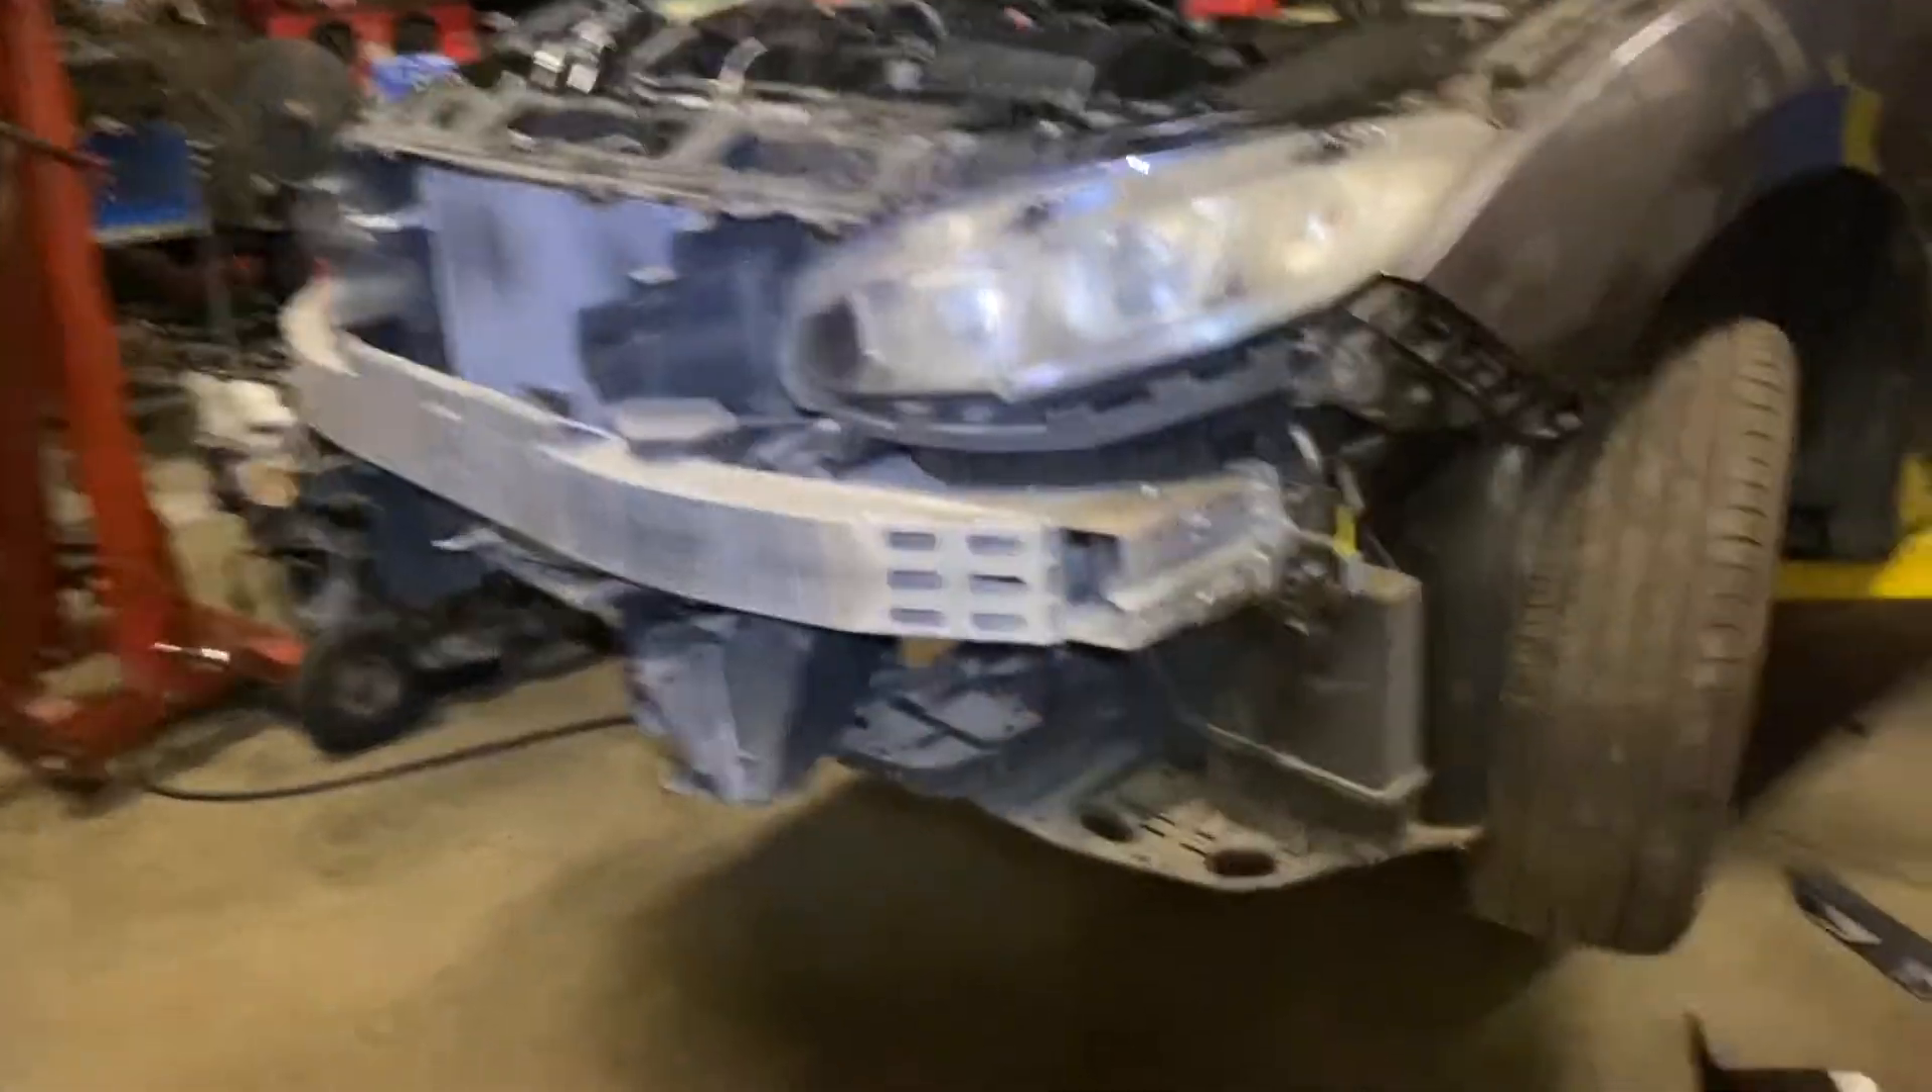Okay so i got the bumper off.